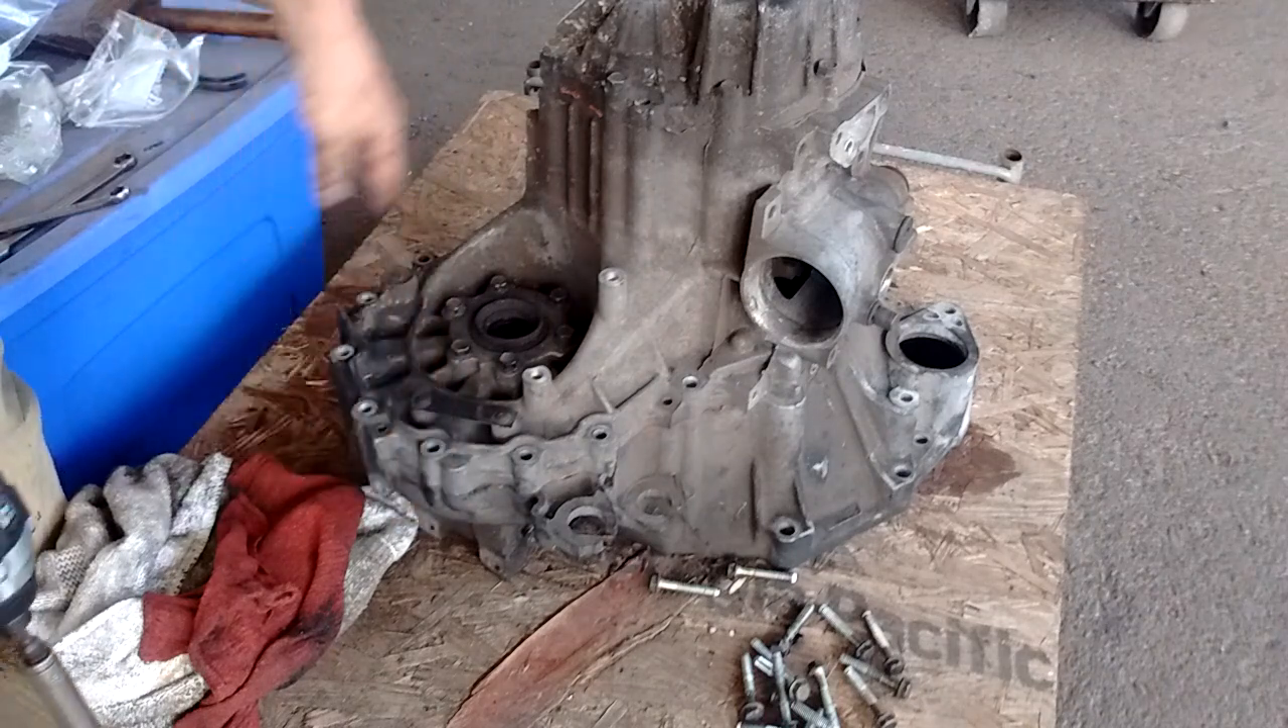Okay, we've removed all the bolts now from the periphery.